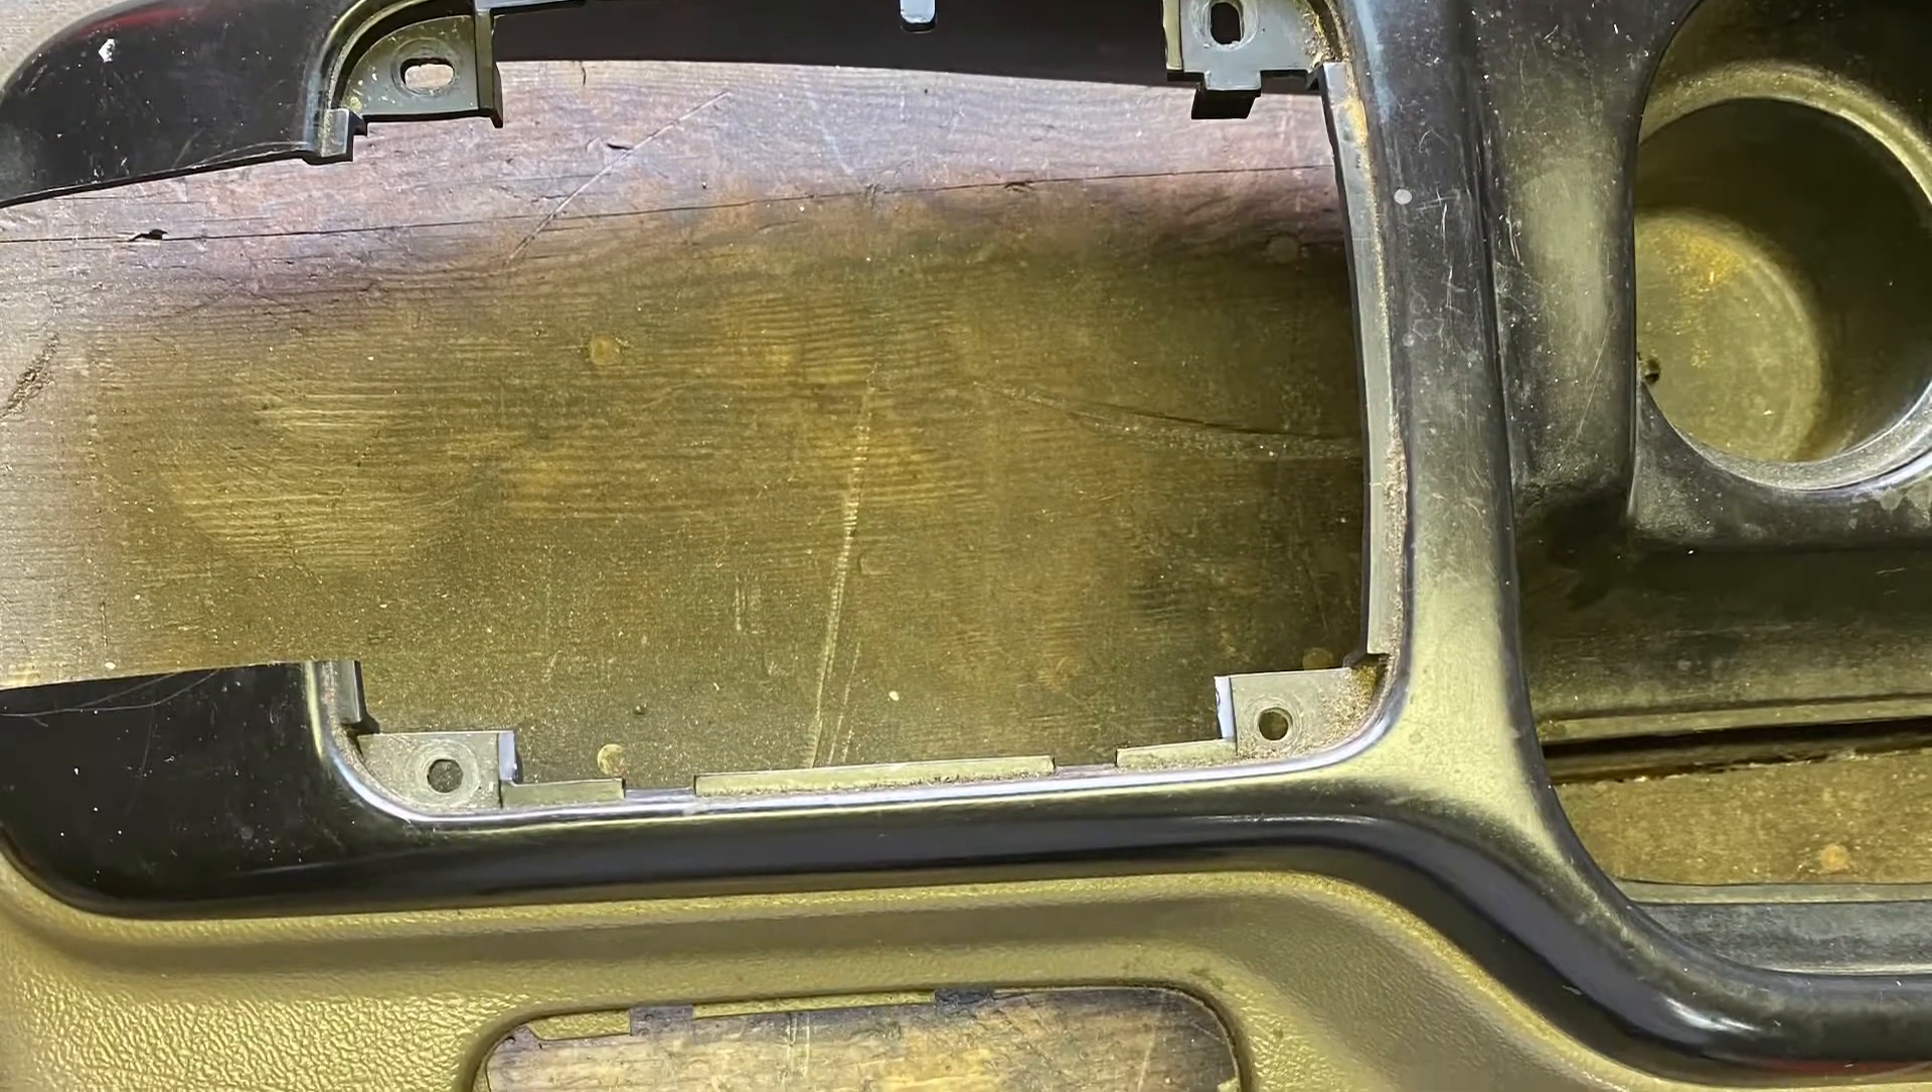Here's the factory console with the front section cut out and the middle removed.